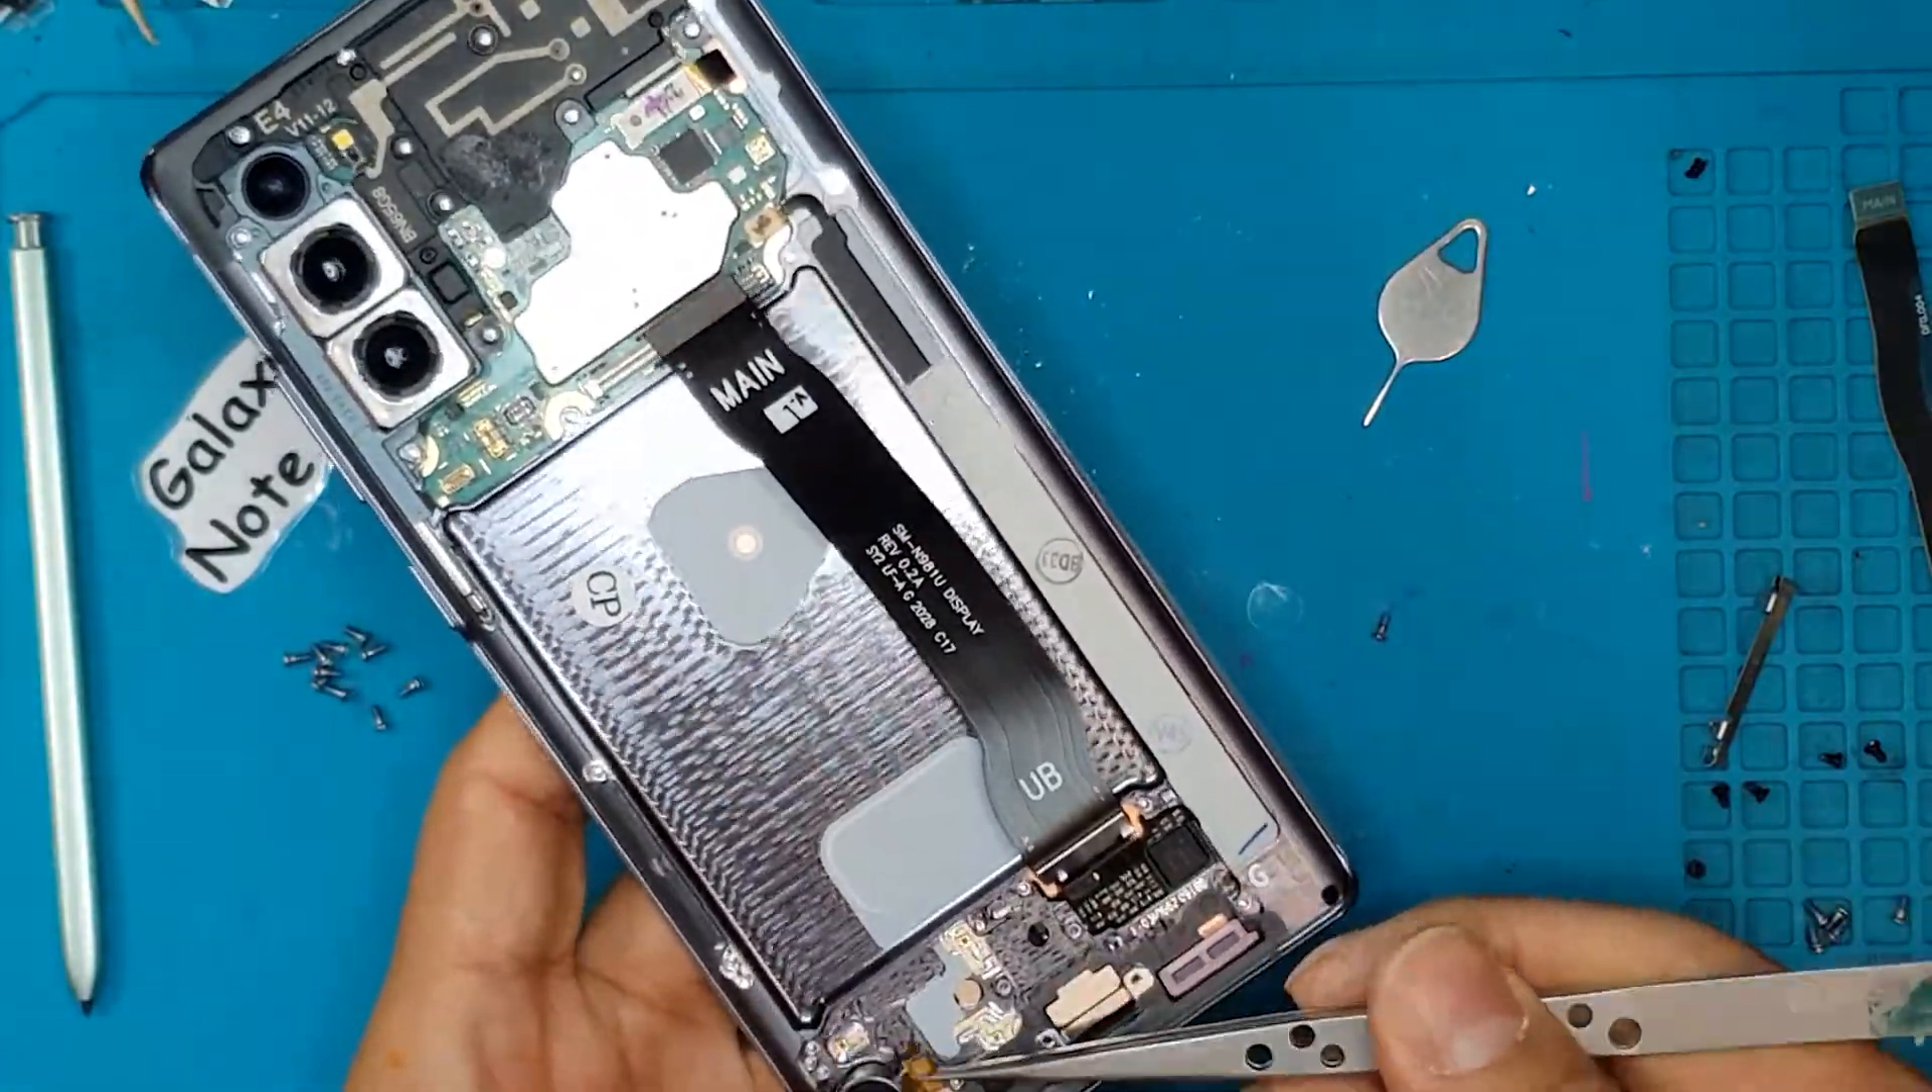As you can see there's no battery yet this is the new screen and housing combo.